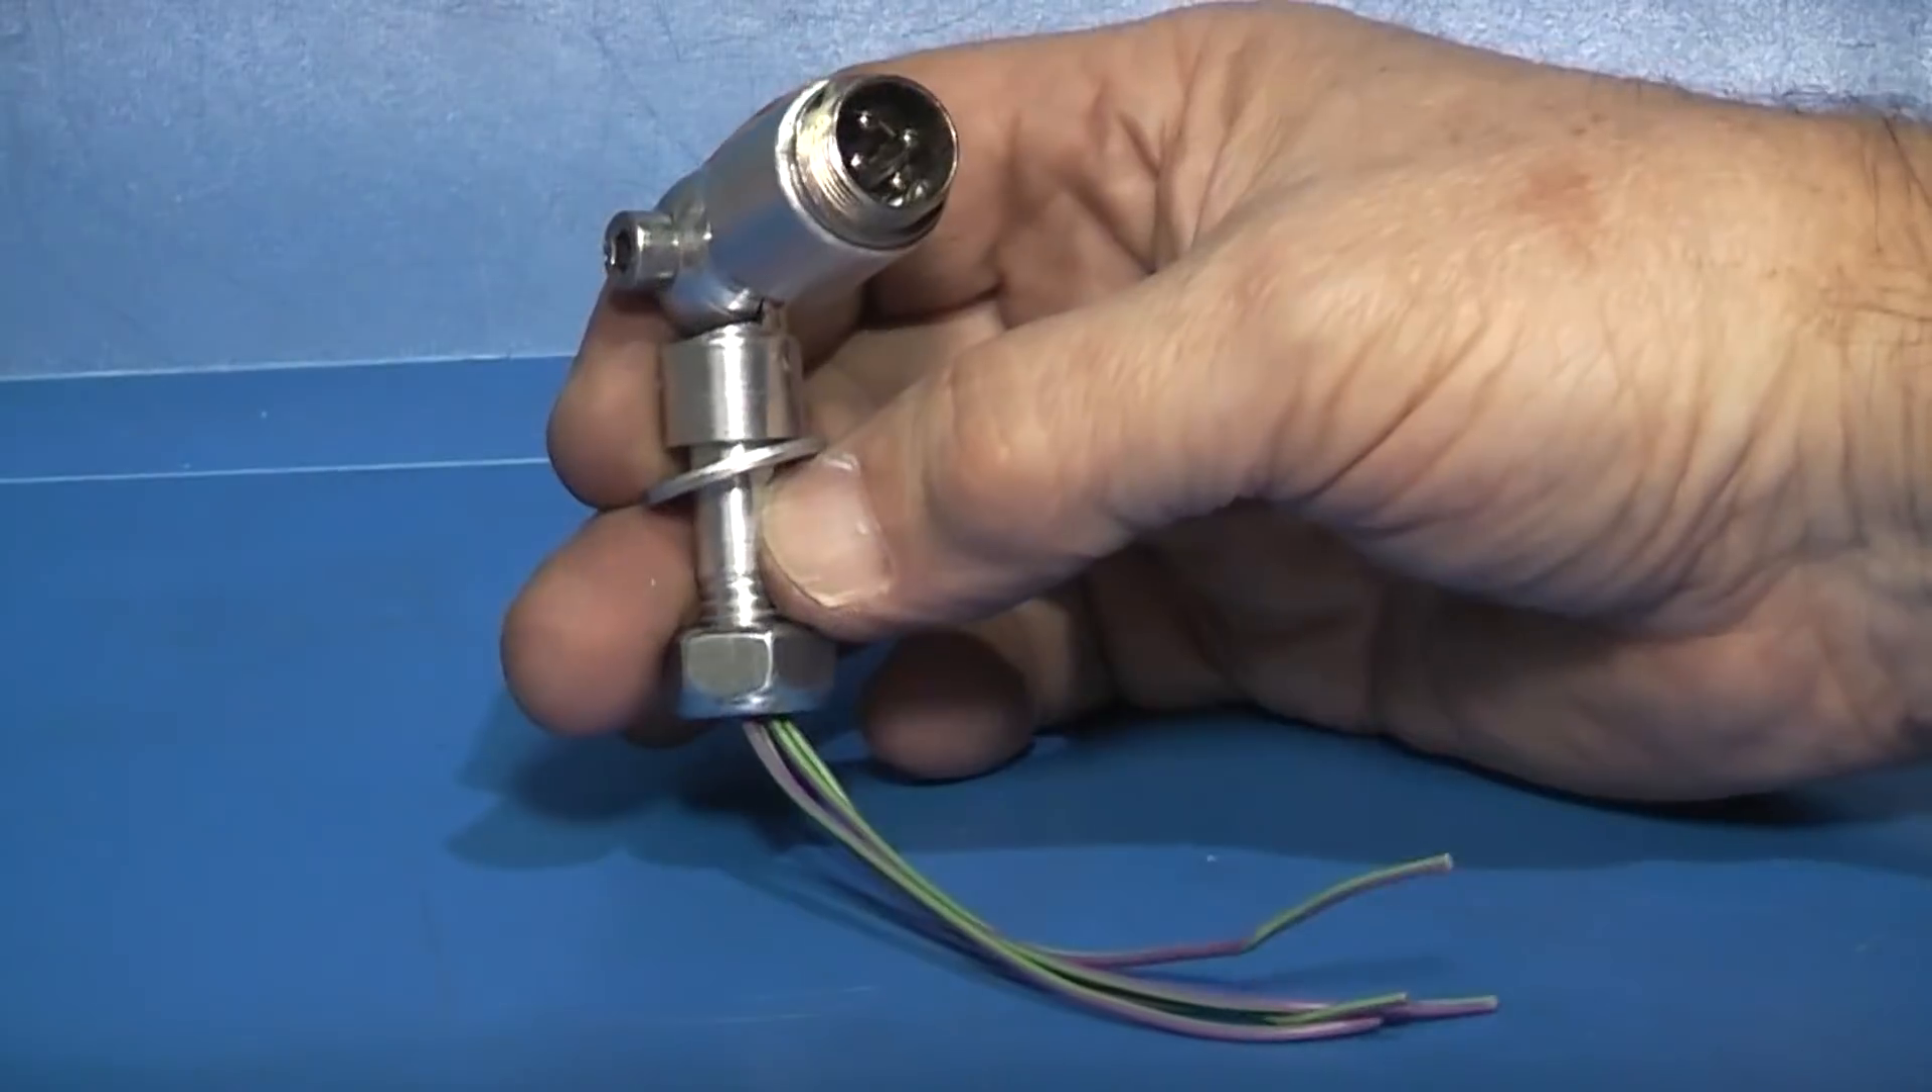Here the wires are coming through and the sockets fitted in the end.